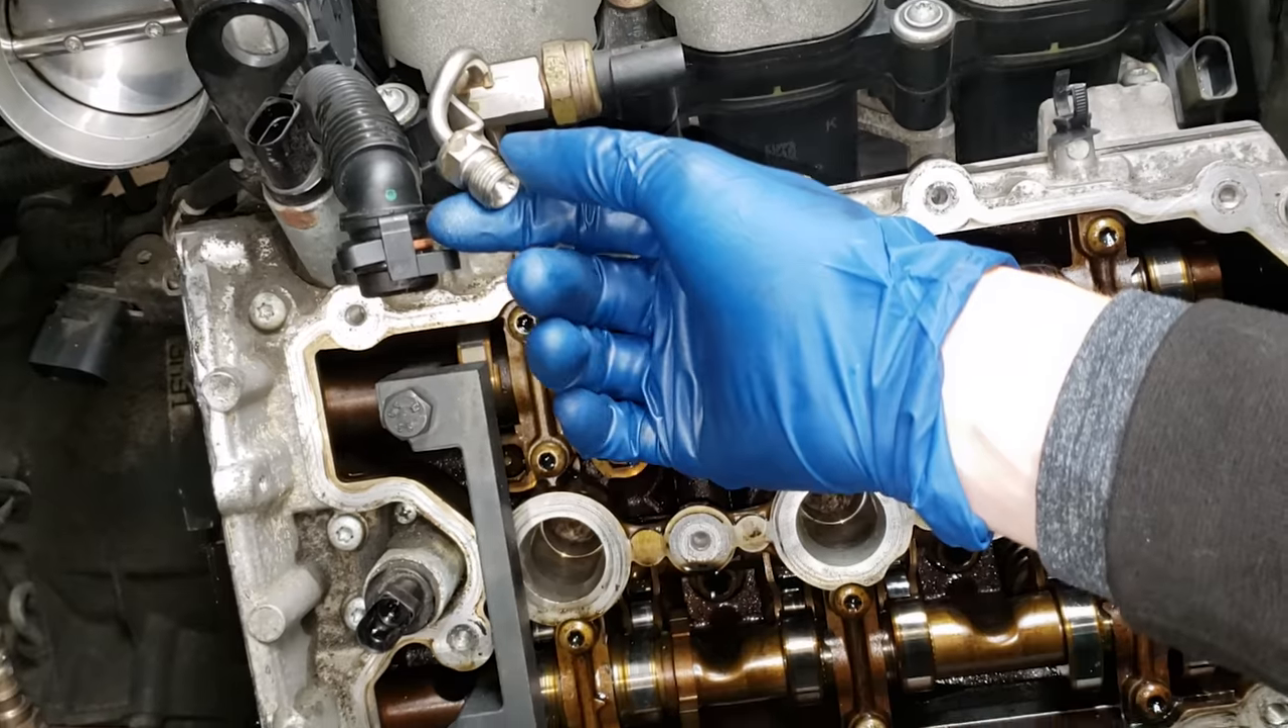We have the high pressure fuel line. Disconnected here.